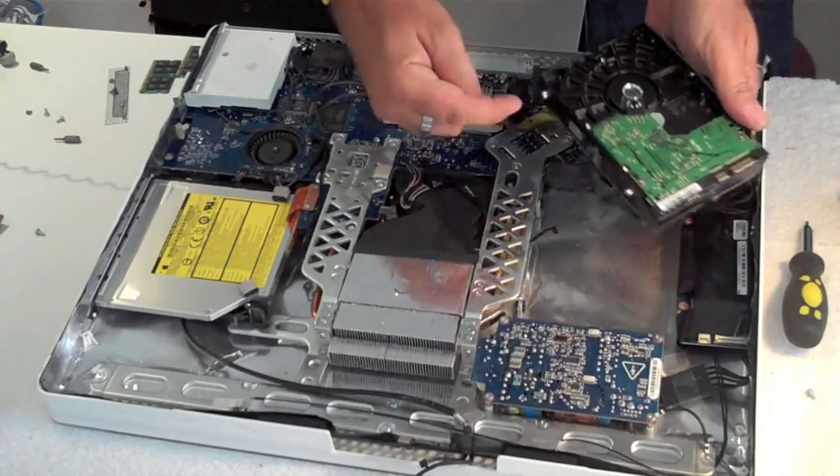And that's the hard drive removed.